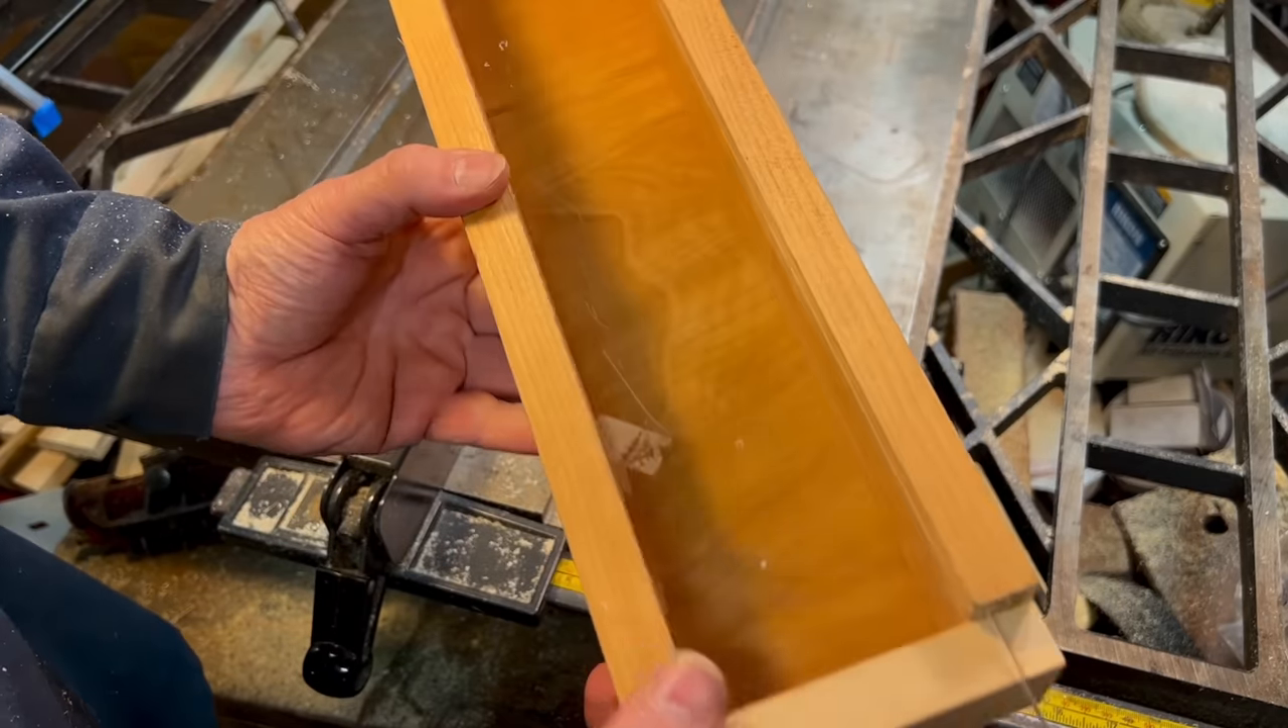Bottom goes in like this and there's our box.